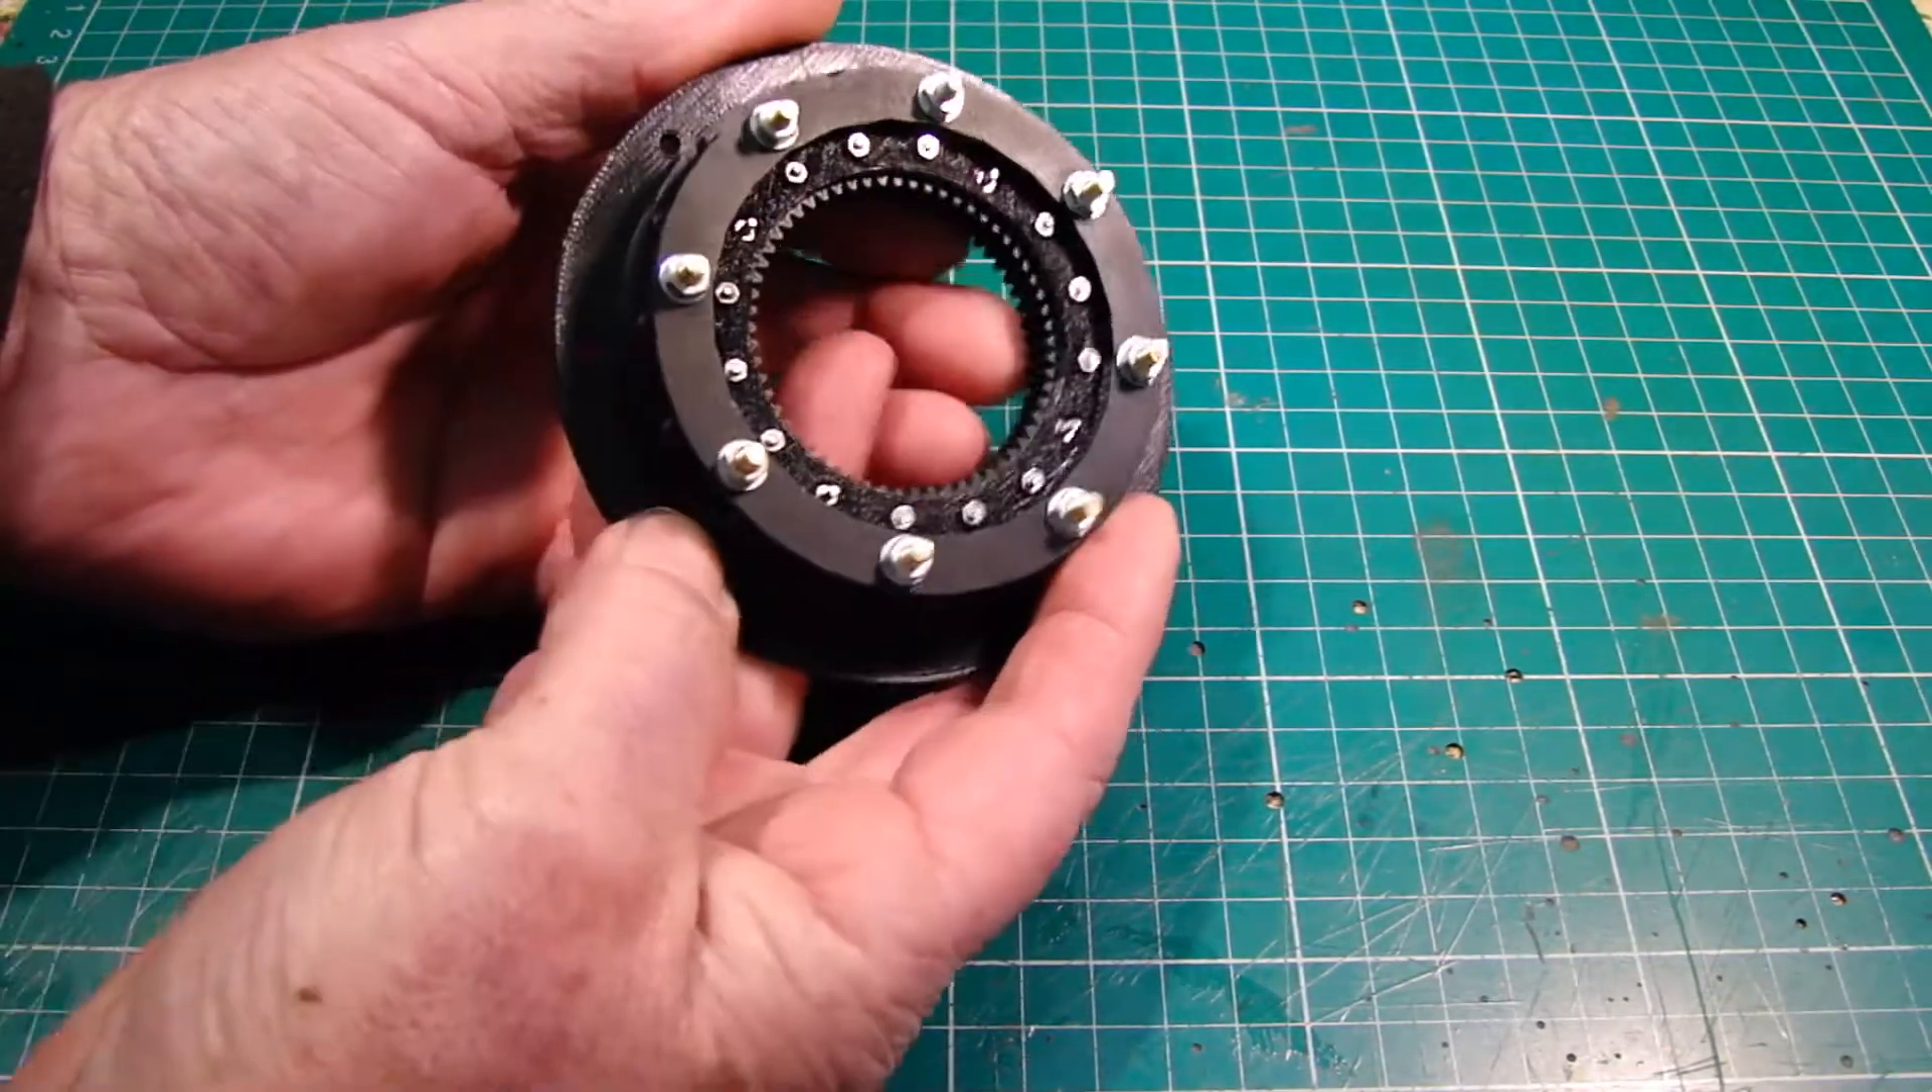Alright, so we've finished the assembly of the bearing. We've got the flange attached to the outer ring.